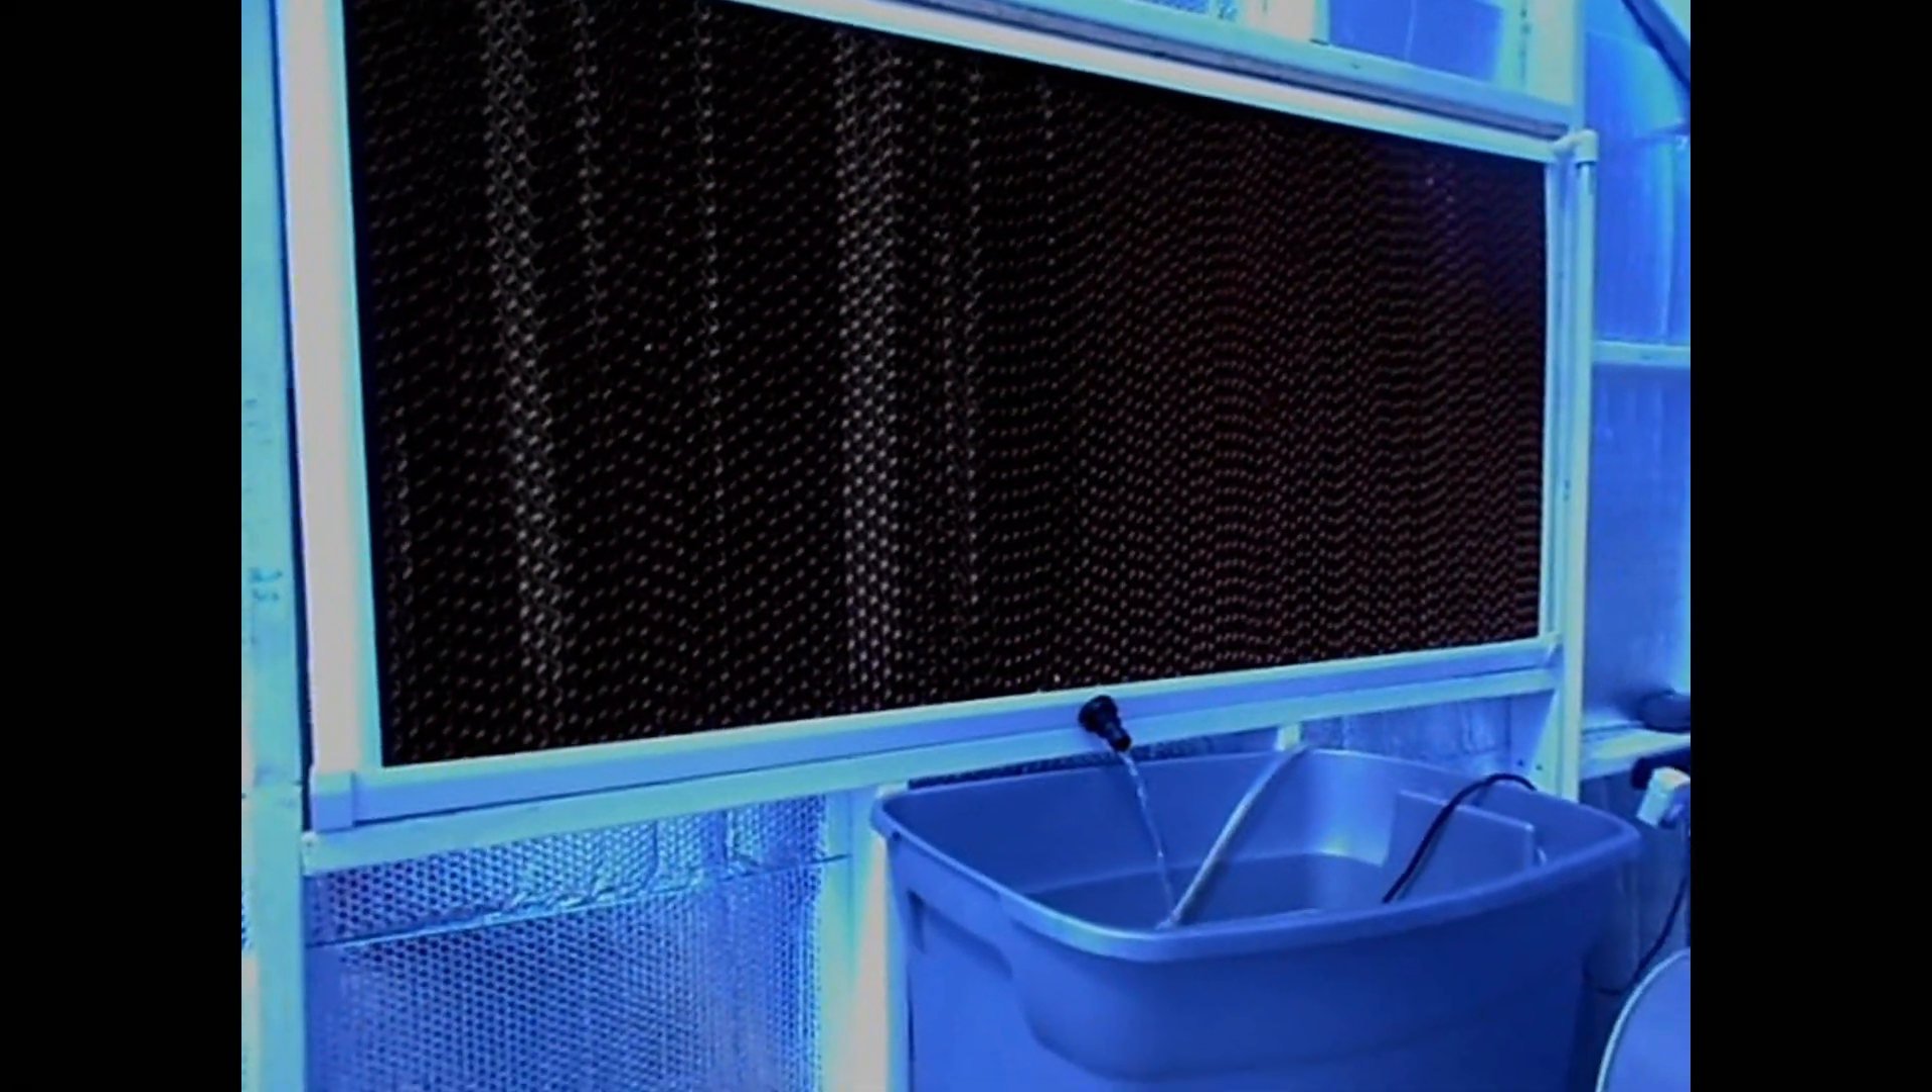We've already got swamp cooler in as you can see.